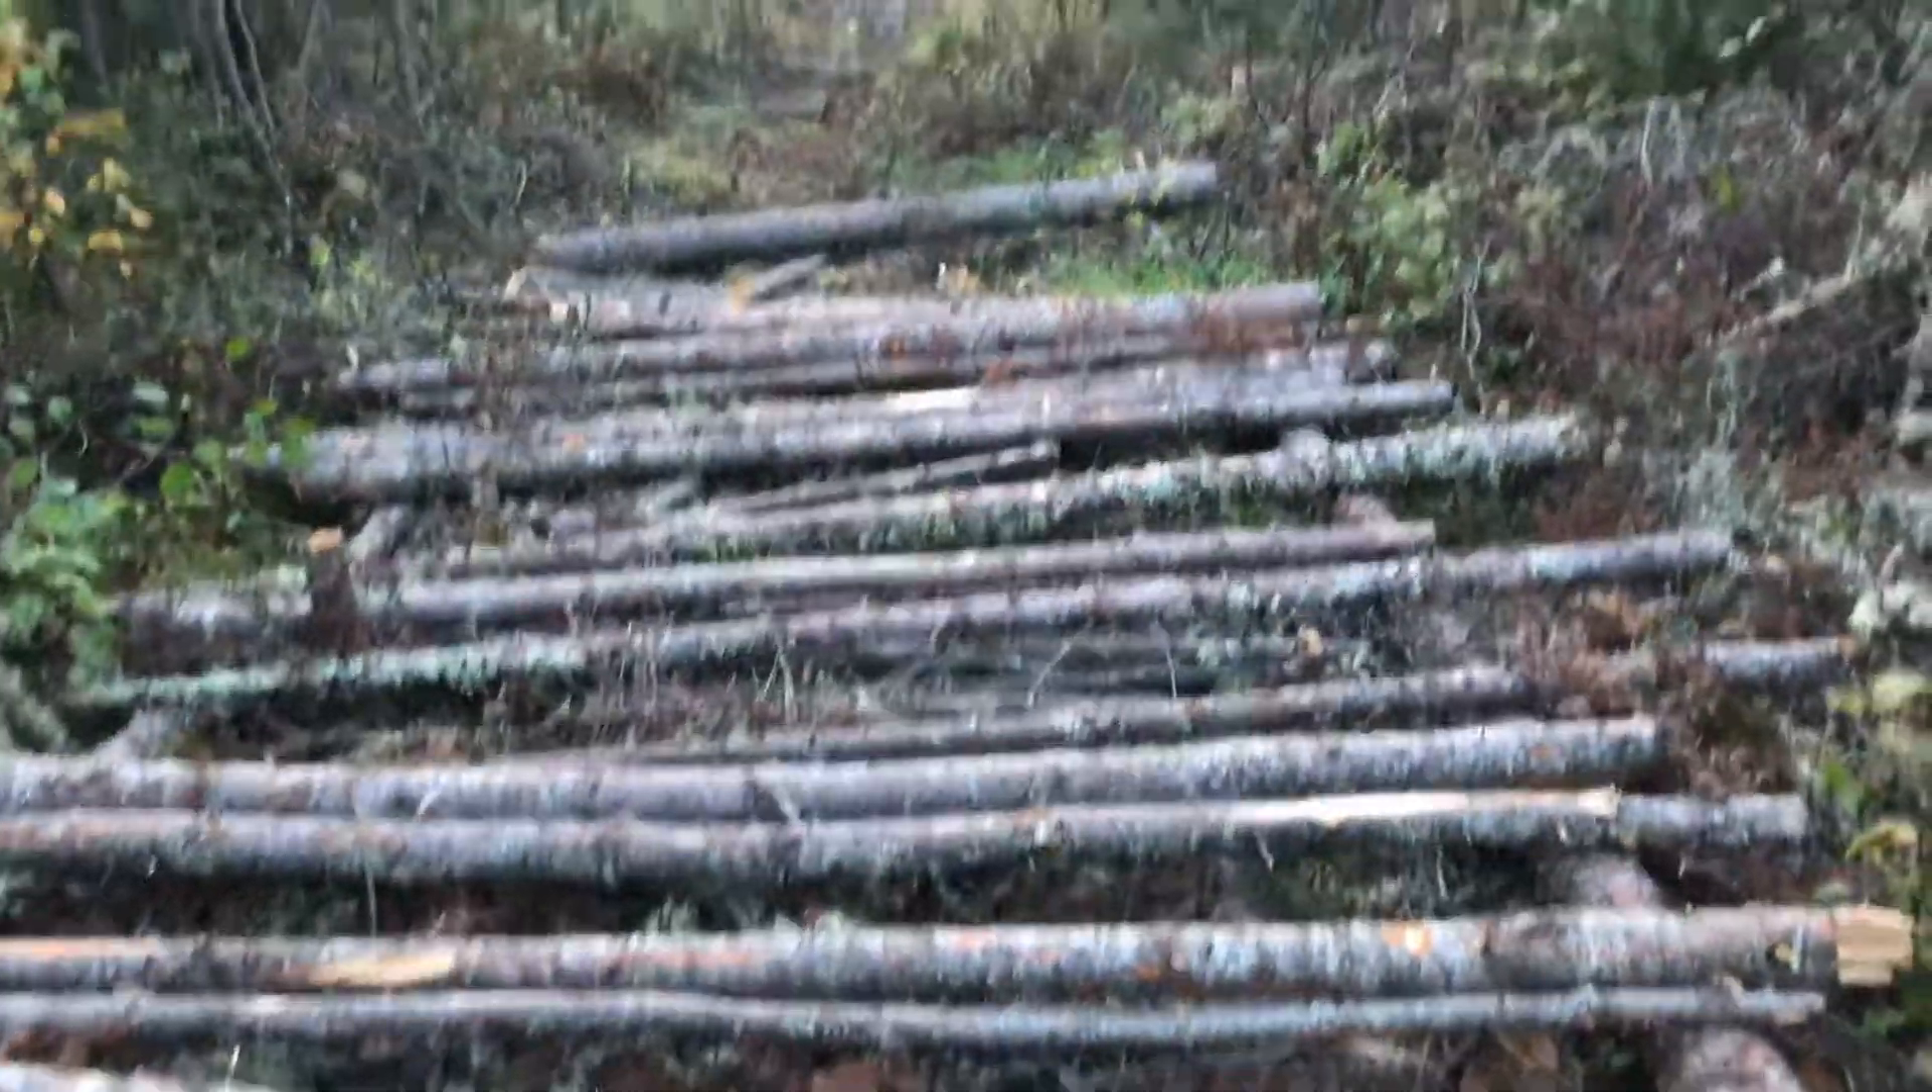You can see the logs are not tight together.